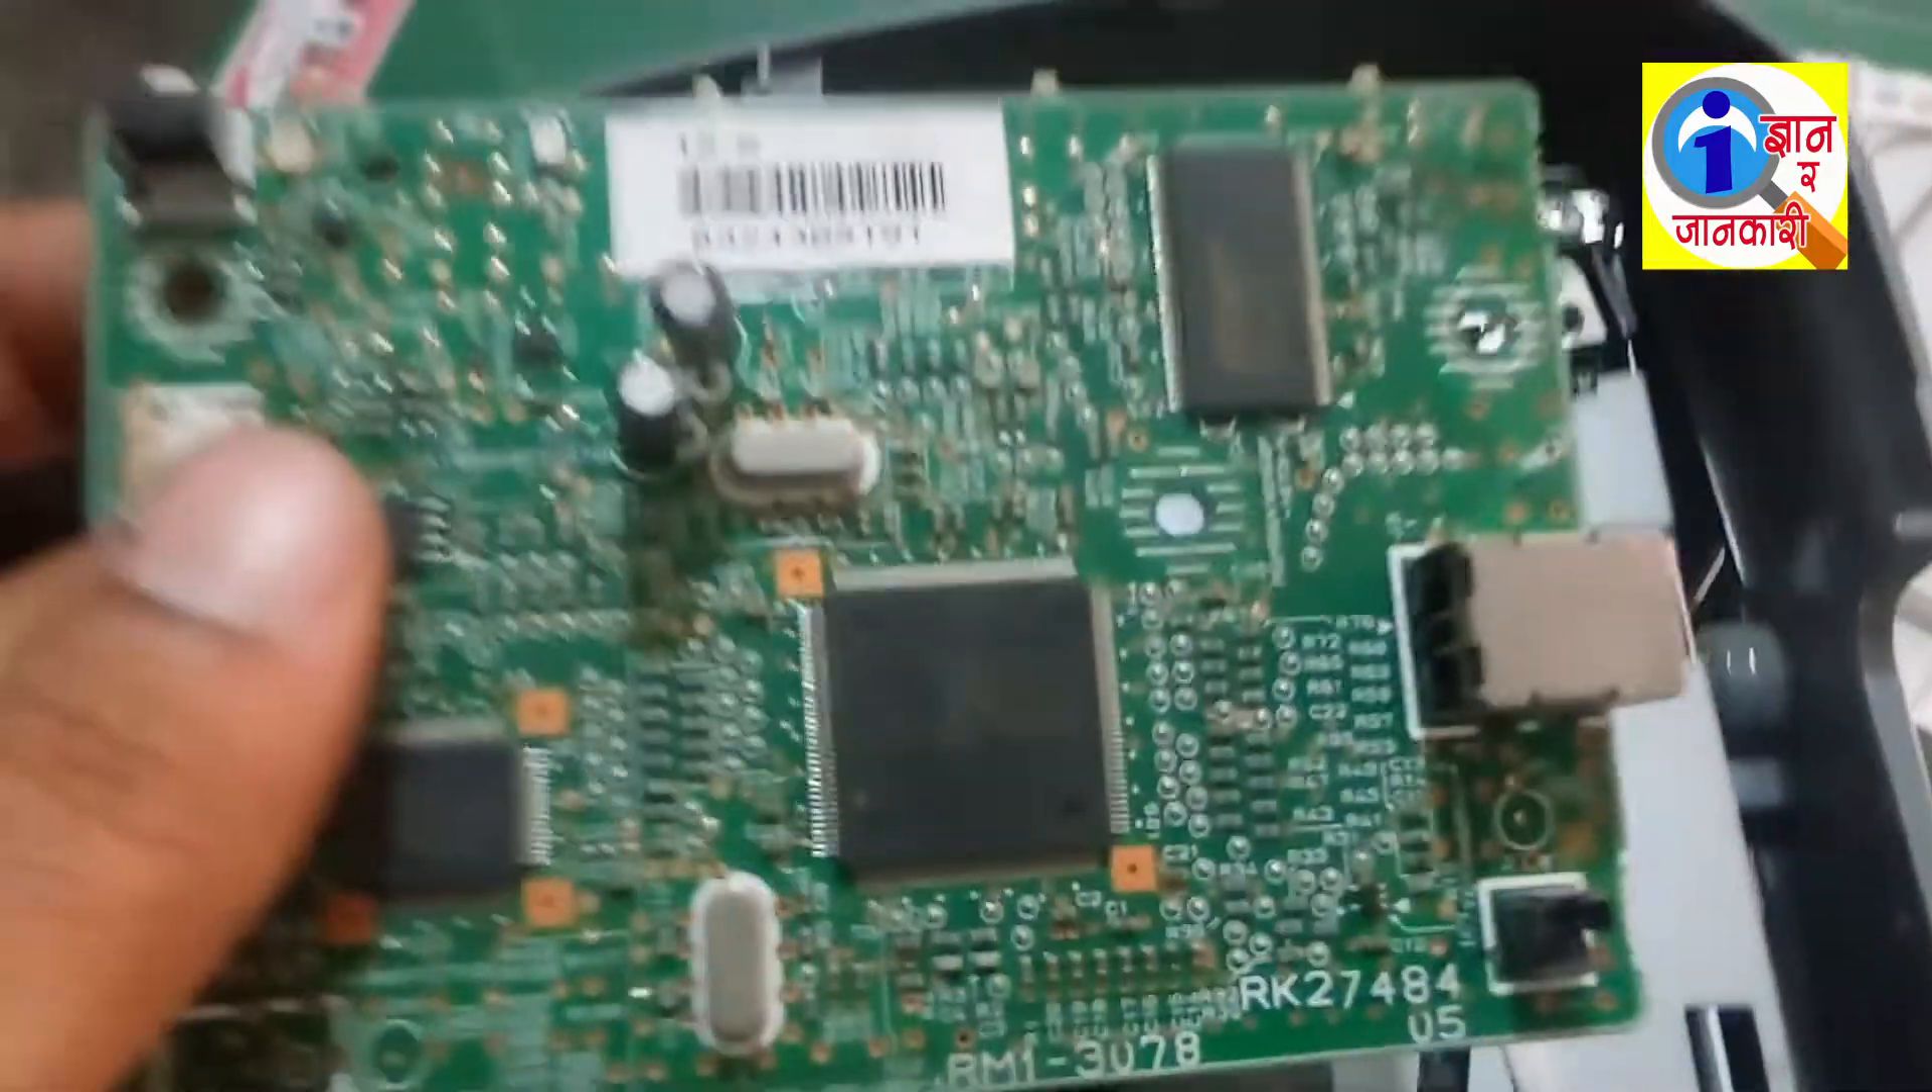Okay our PCB board has been removed and we can see the PCB board here.